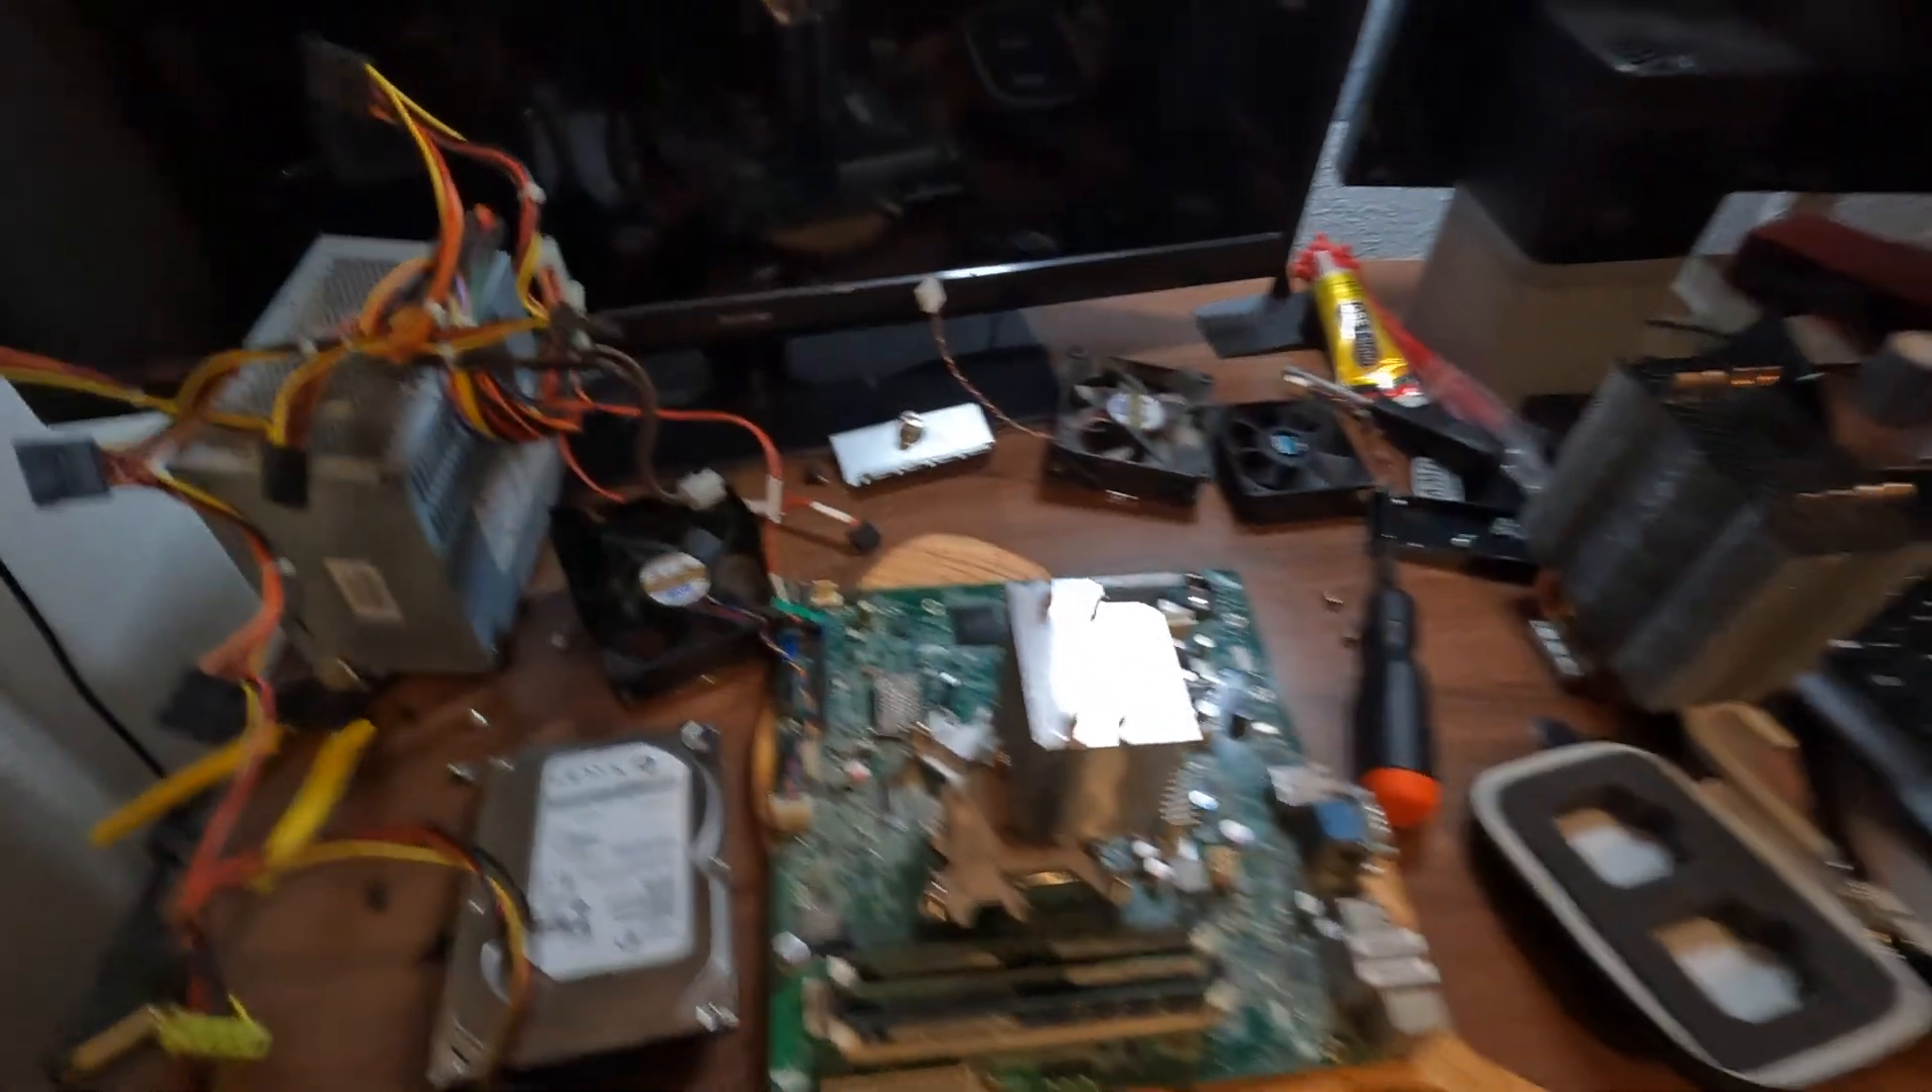So, now all we have to do is we need to shove this power supply in, shove this hard drive in, and then see if it turns on.